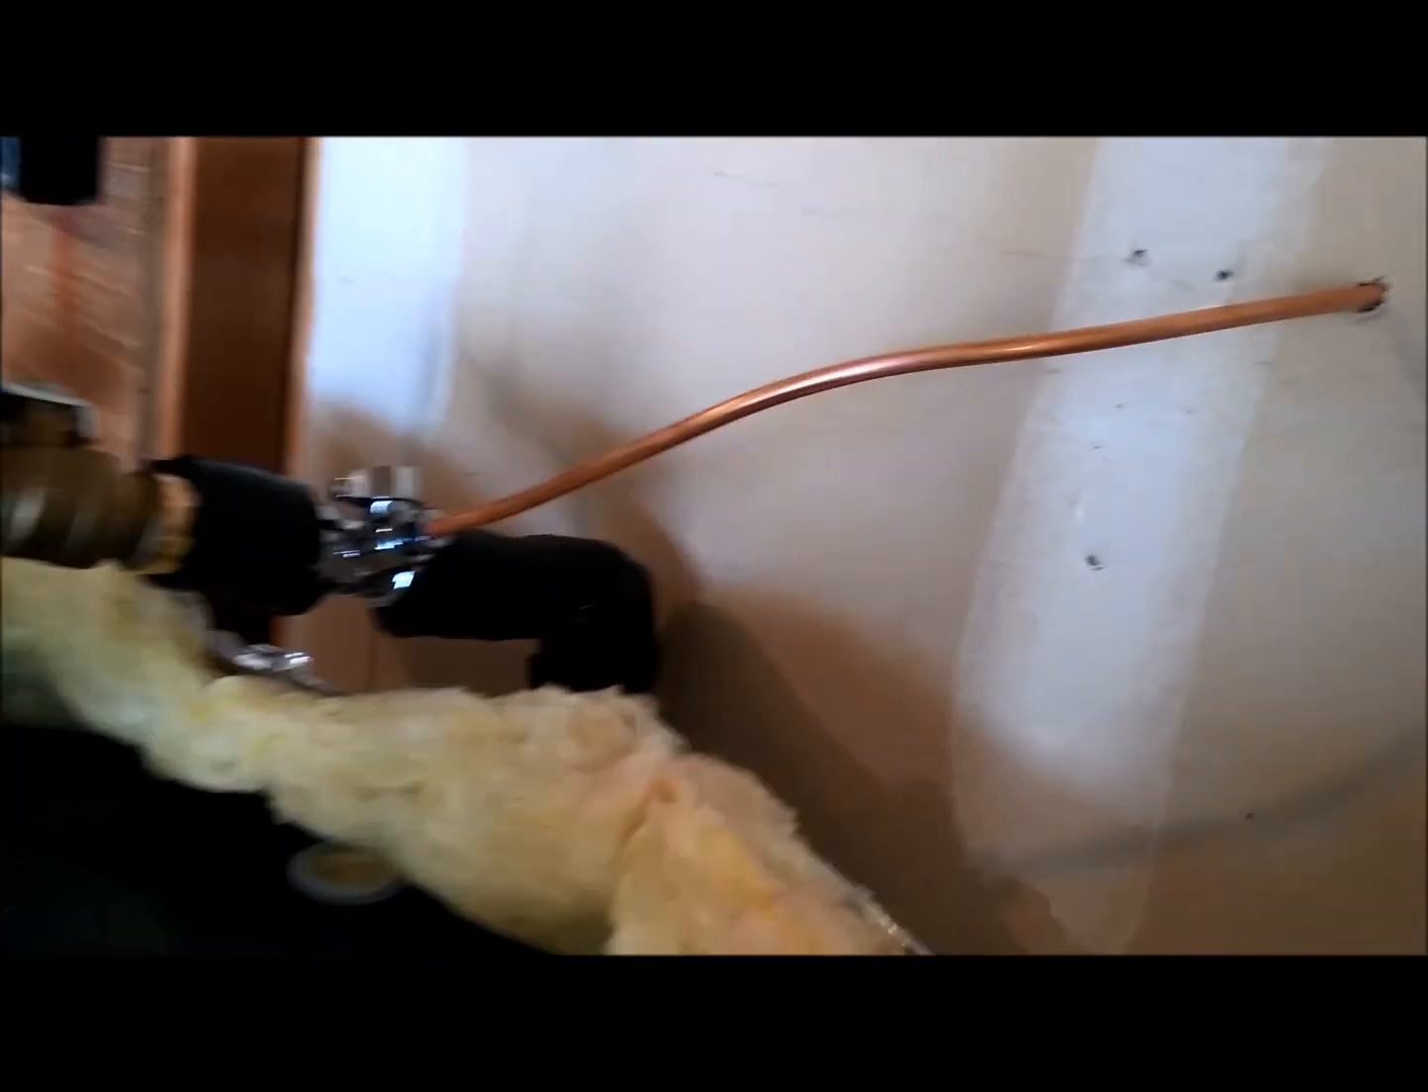I just made my hot water connection right here with the compression connection.